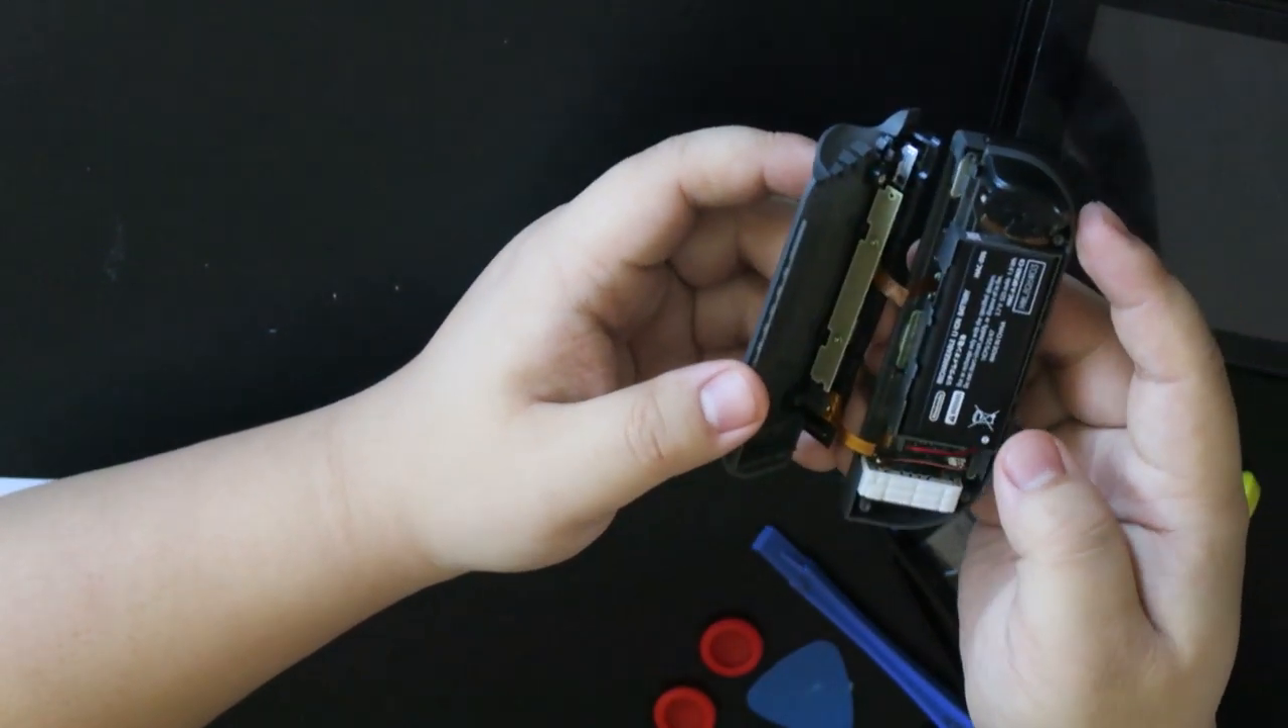Alright, so now we took apart the Switch over here.